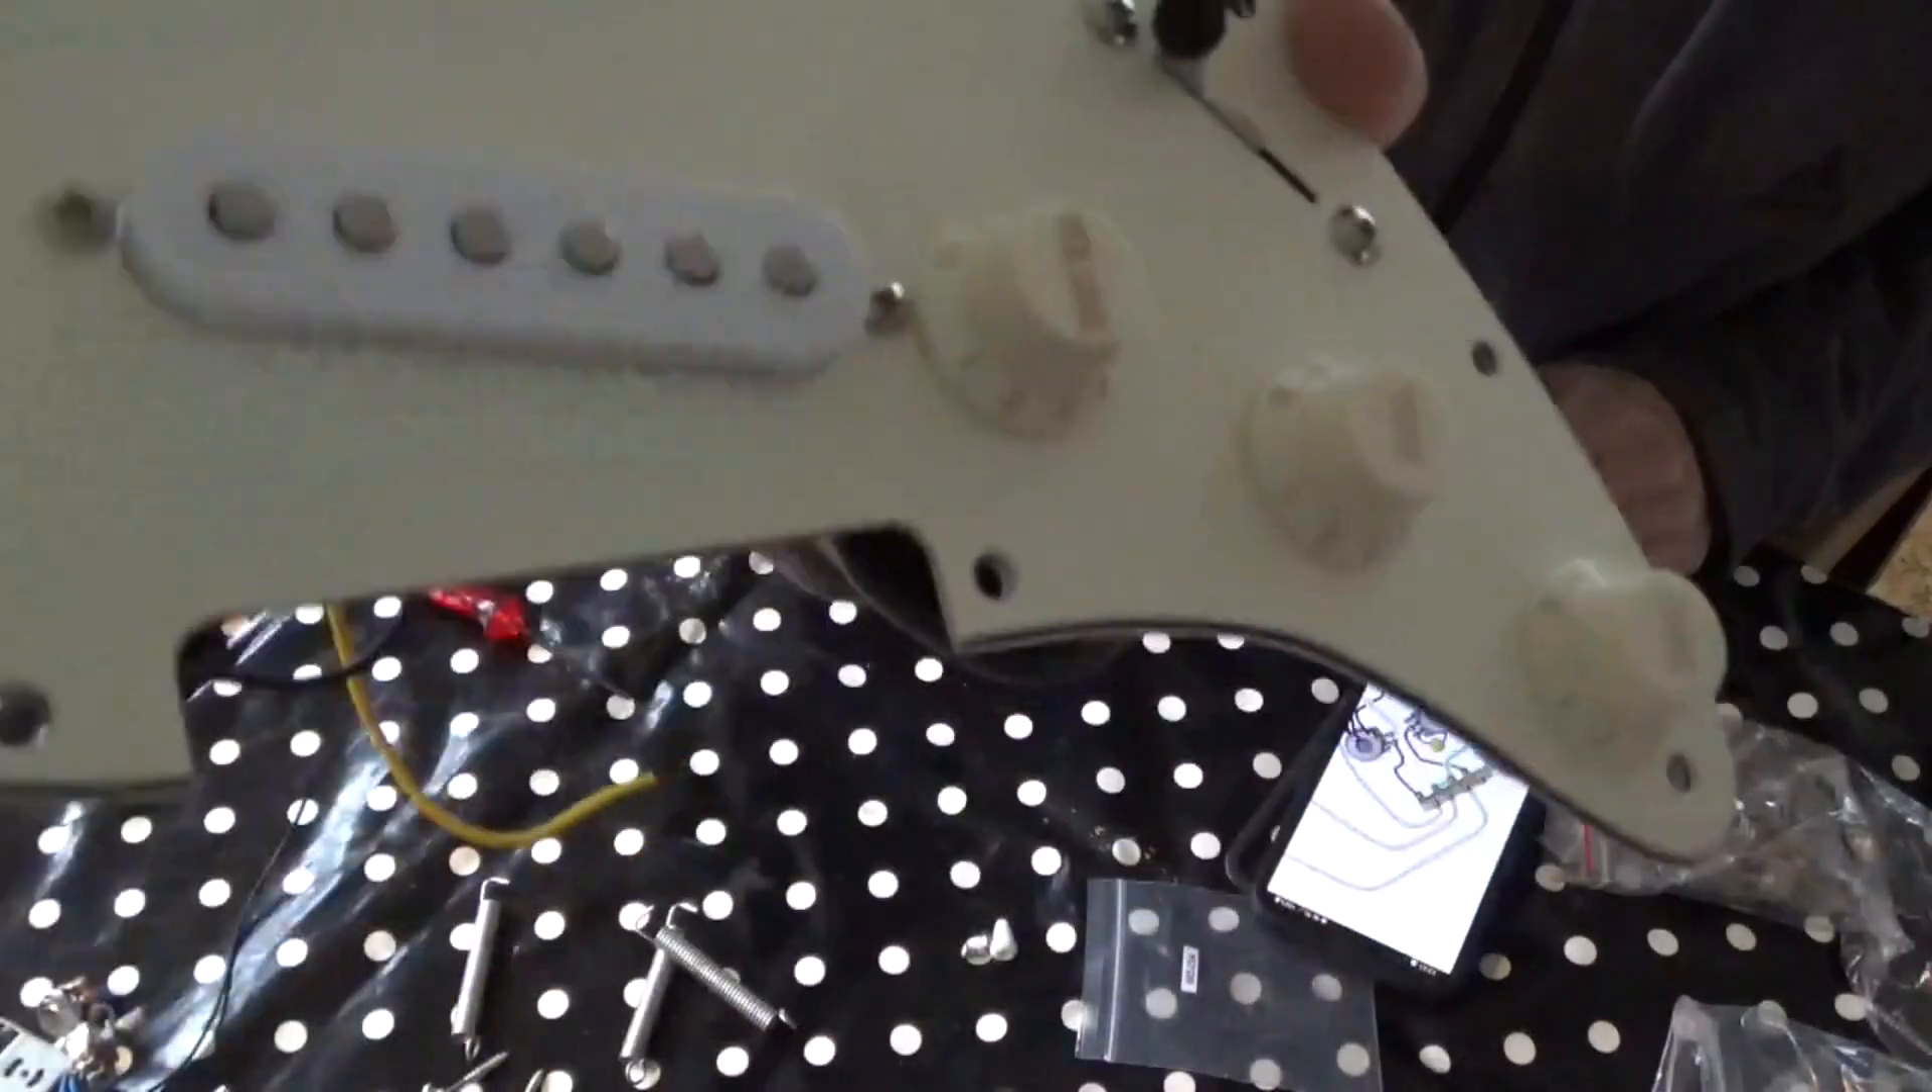Okay so the pickguard is loaded very nice.